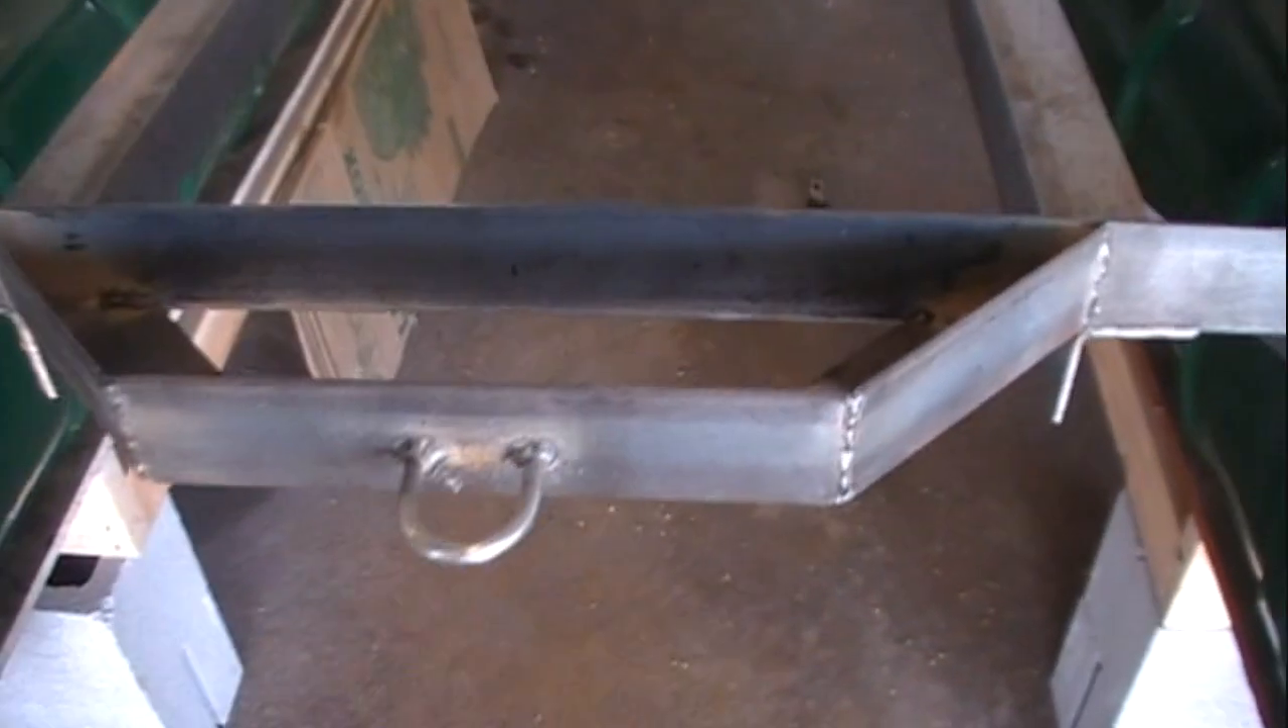This is actually just a U -bolt that I bought at the hardware store and cut it off and welded it to the front here.